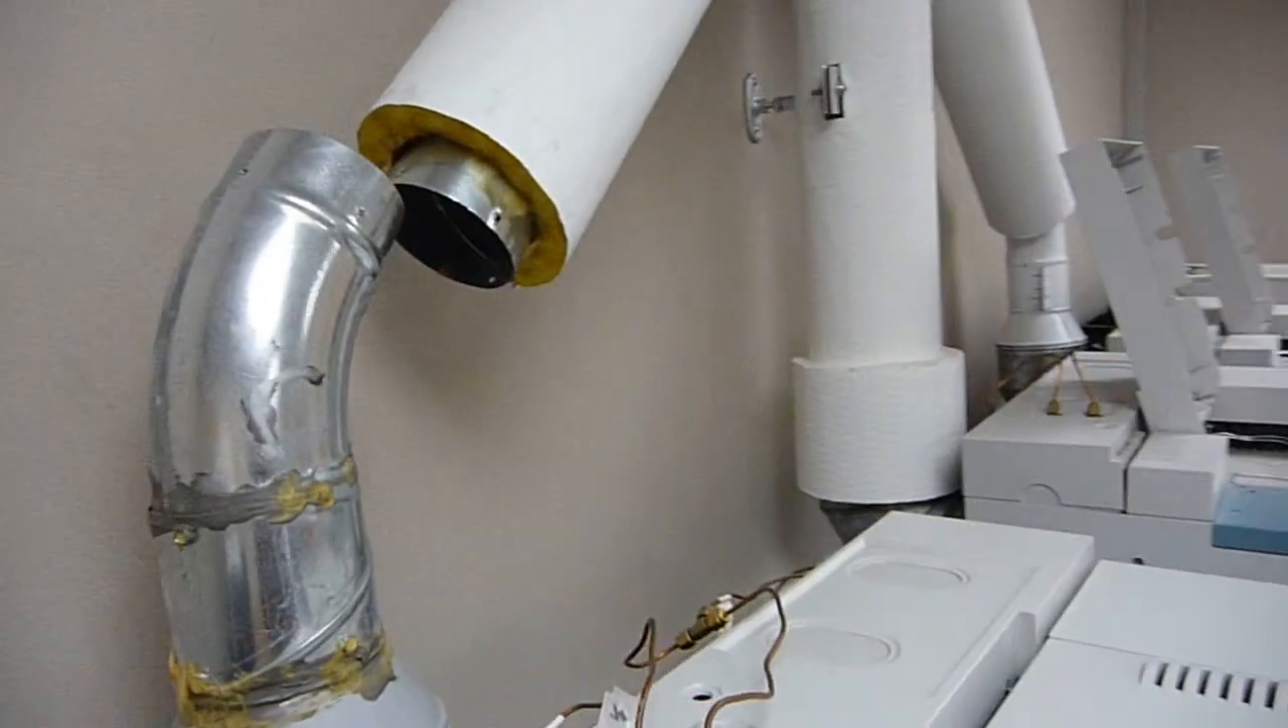This is the existing oven hot air deflector exhaust, partially disassembled and with a, with a gap here.